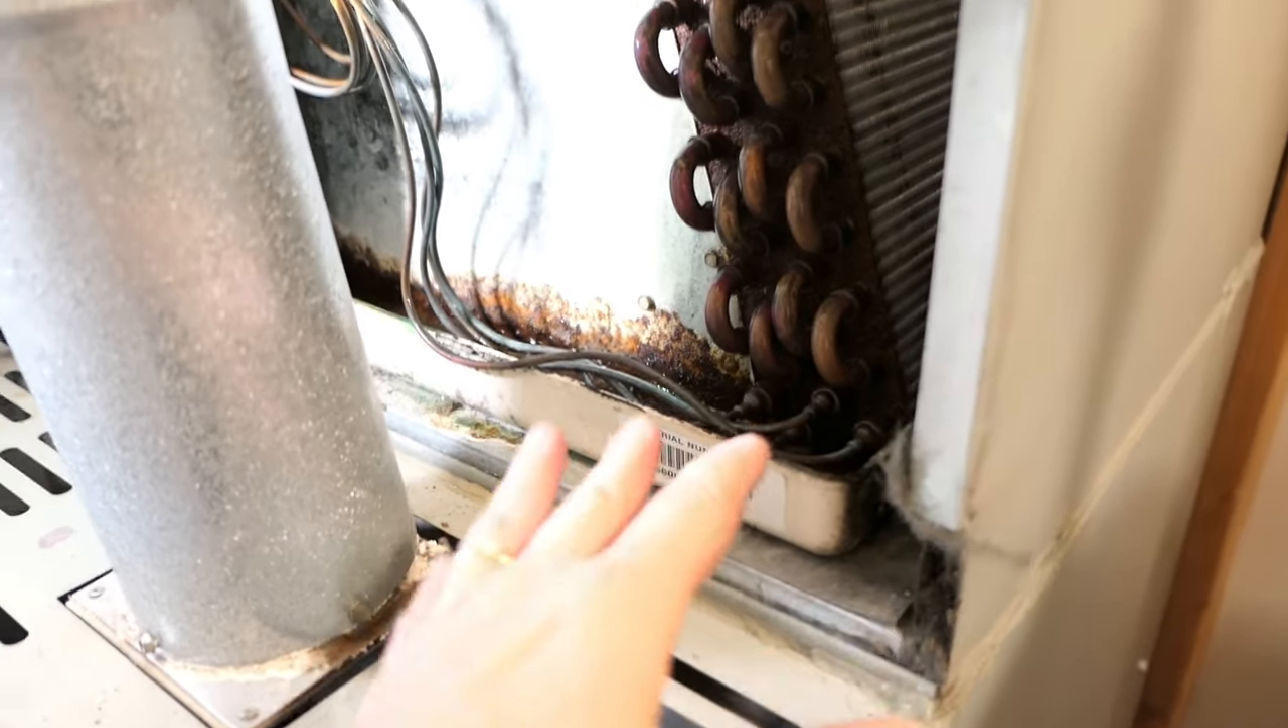All right I've taken this panel off to expose the evaporator coils here.